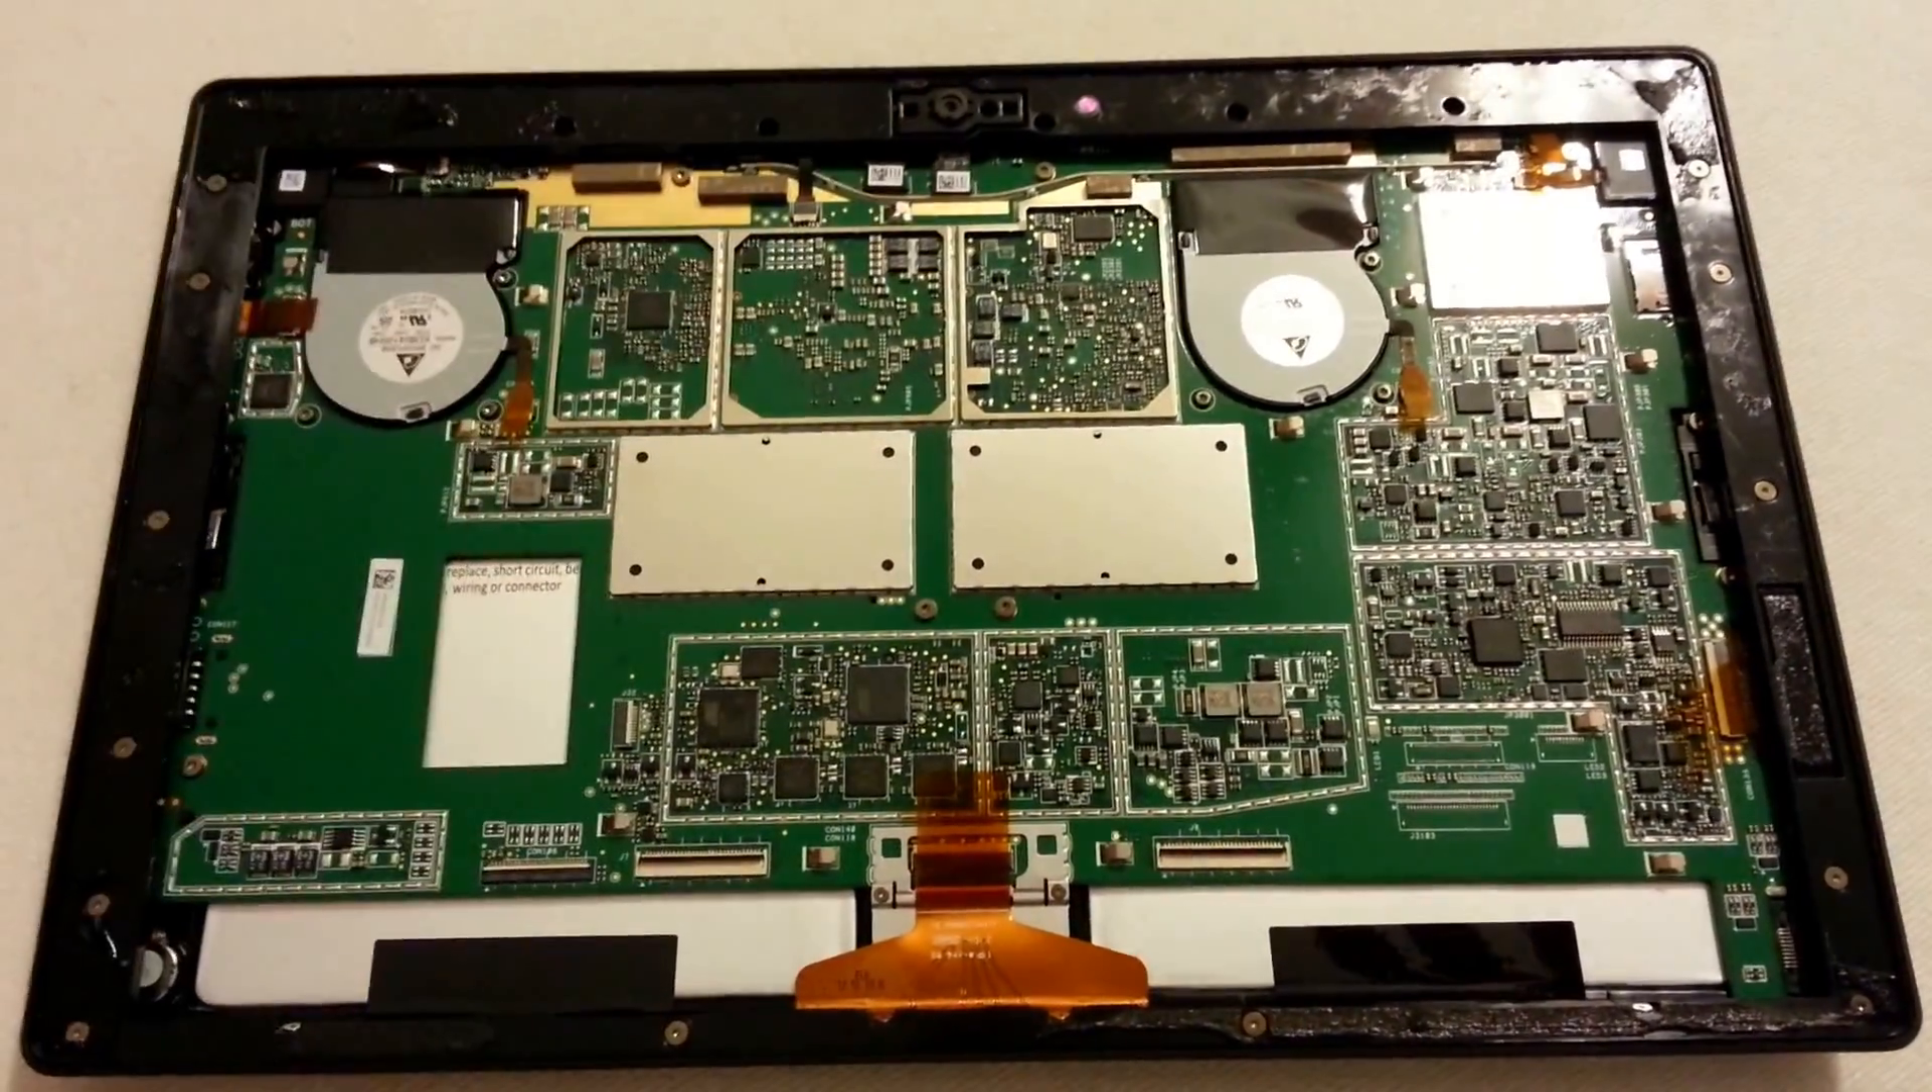We've managed to open it up and this is what the inside of the windows surface pro looks like.